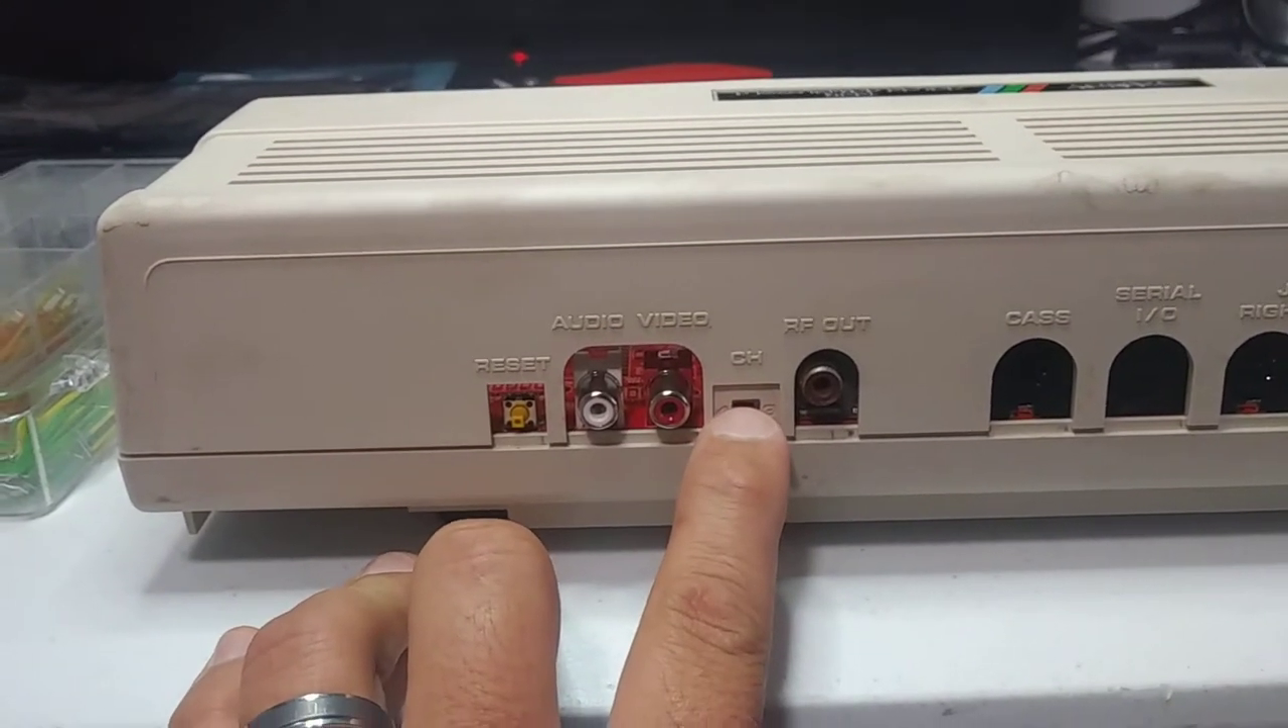You can see that the reset switch lines up nicely. Audio out, video out lines up nicely. Channel select switch lines up nicely. RF out, lines up good enough.